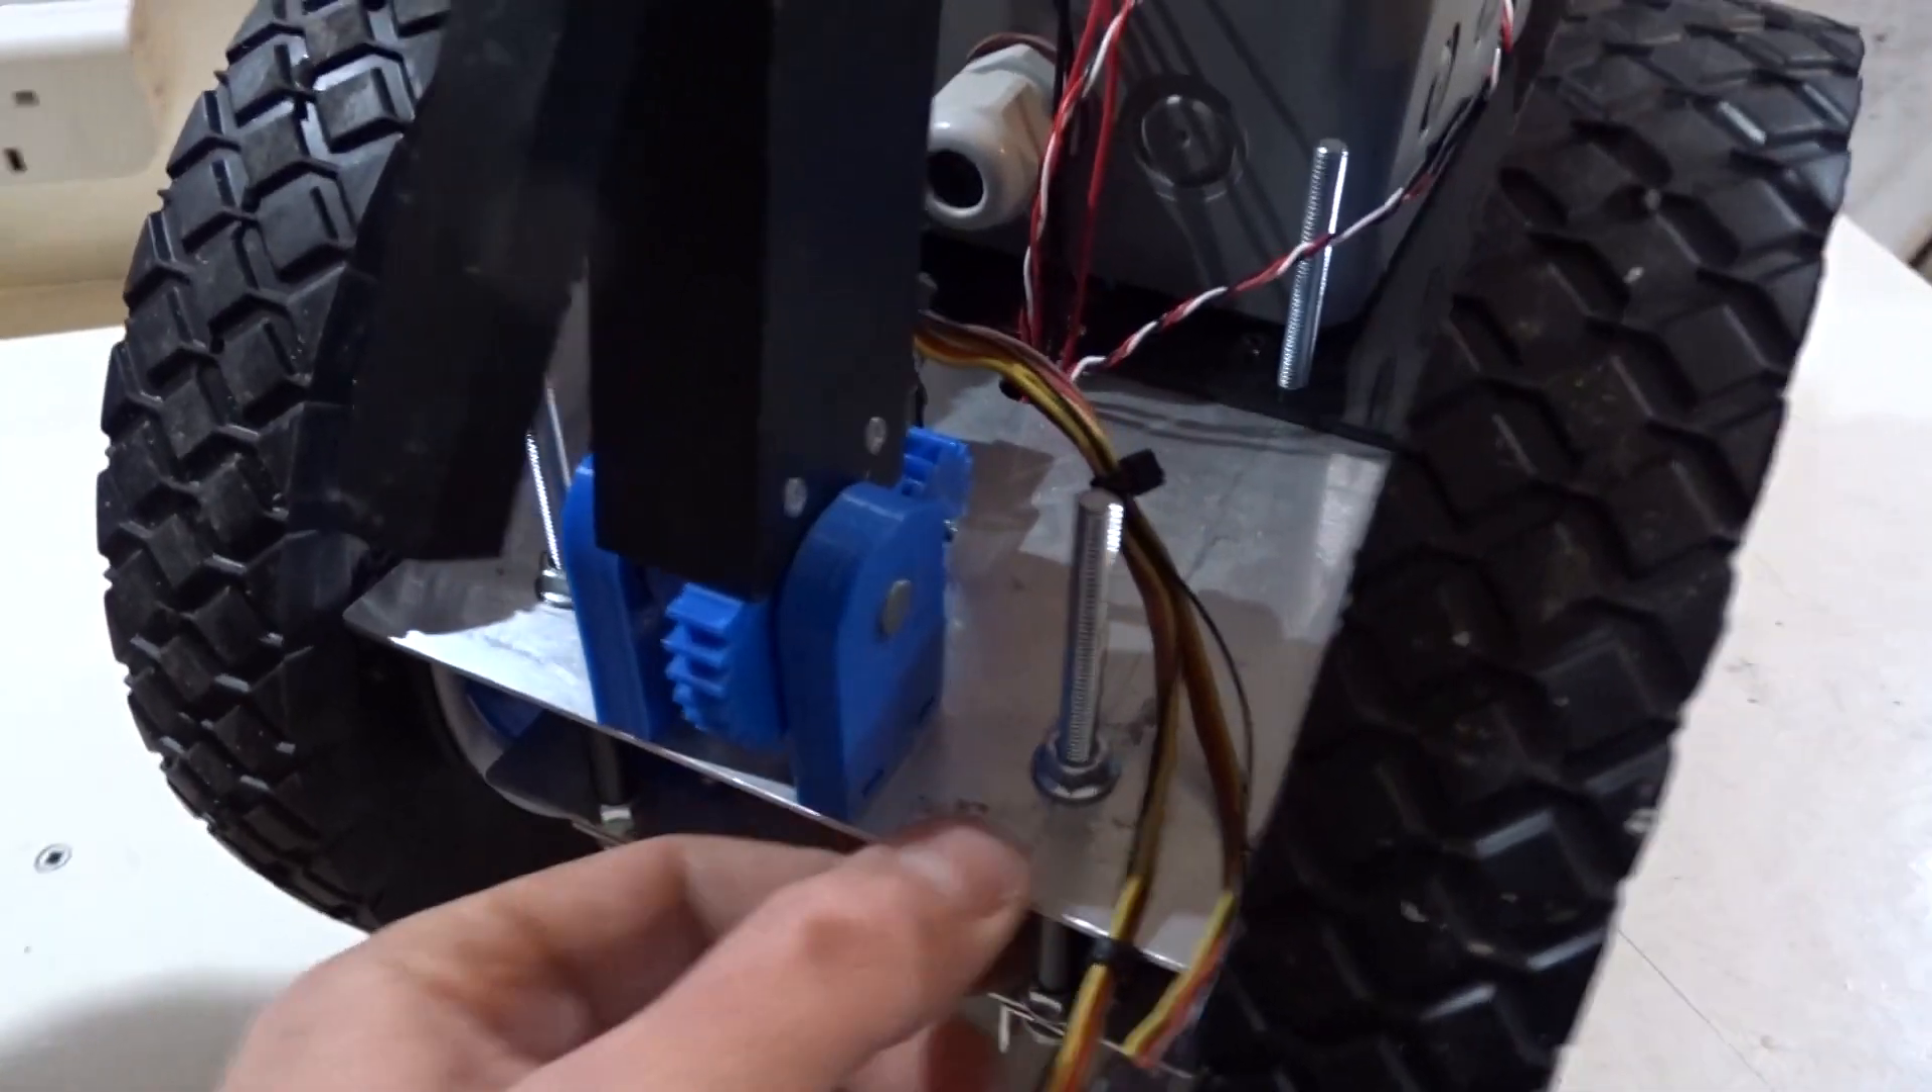I have mounted the arm onto the front of the robot.